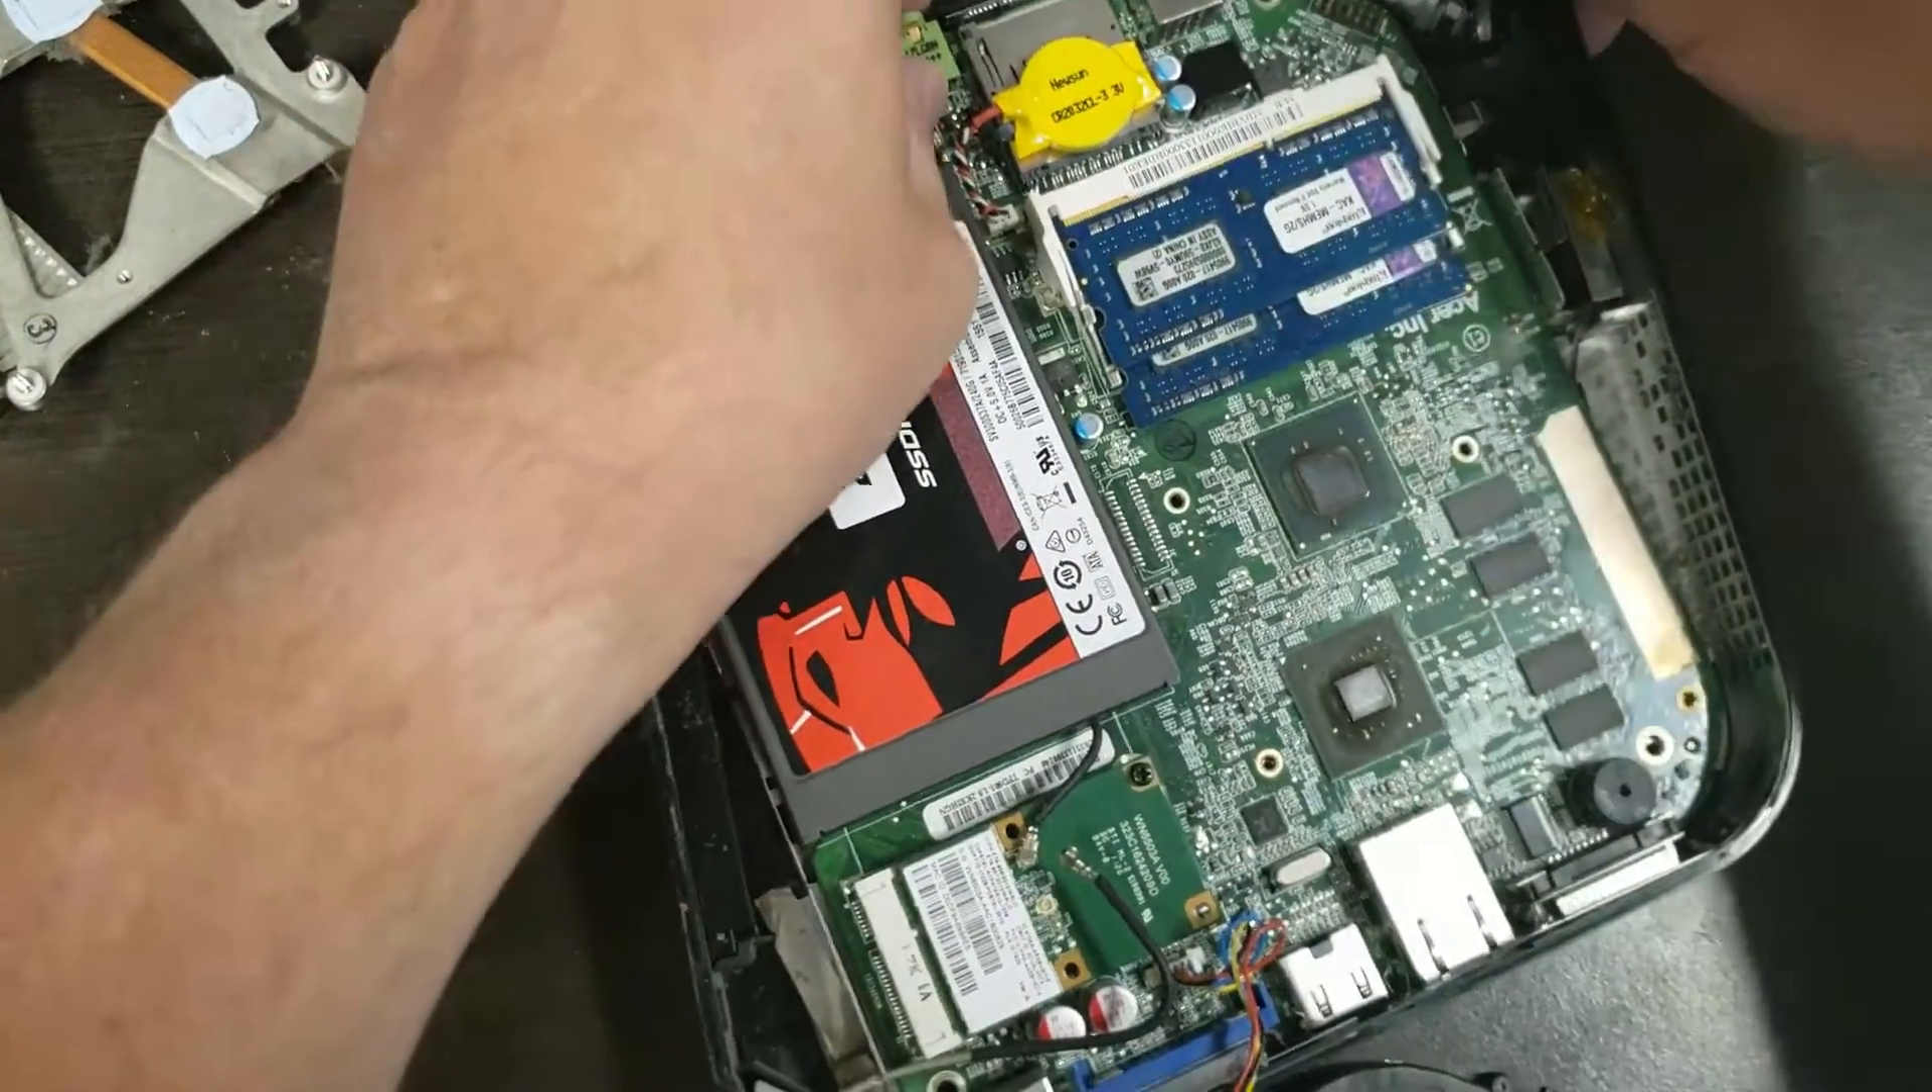Pop this solid state disc in. It's in.